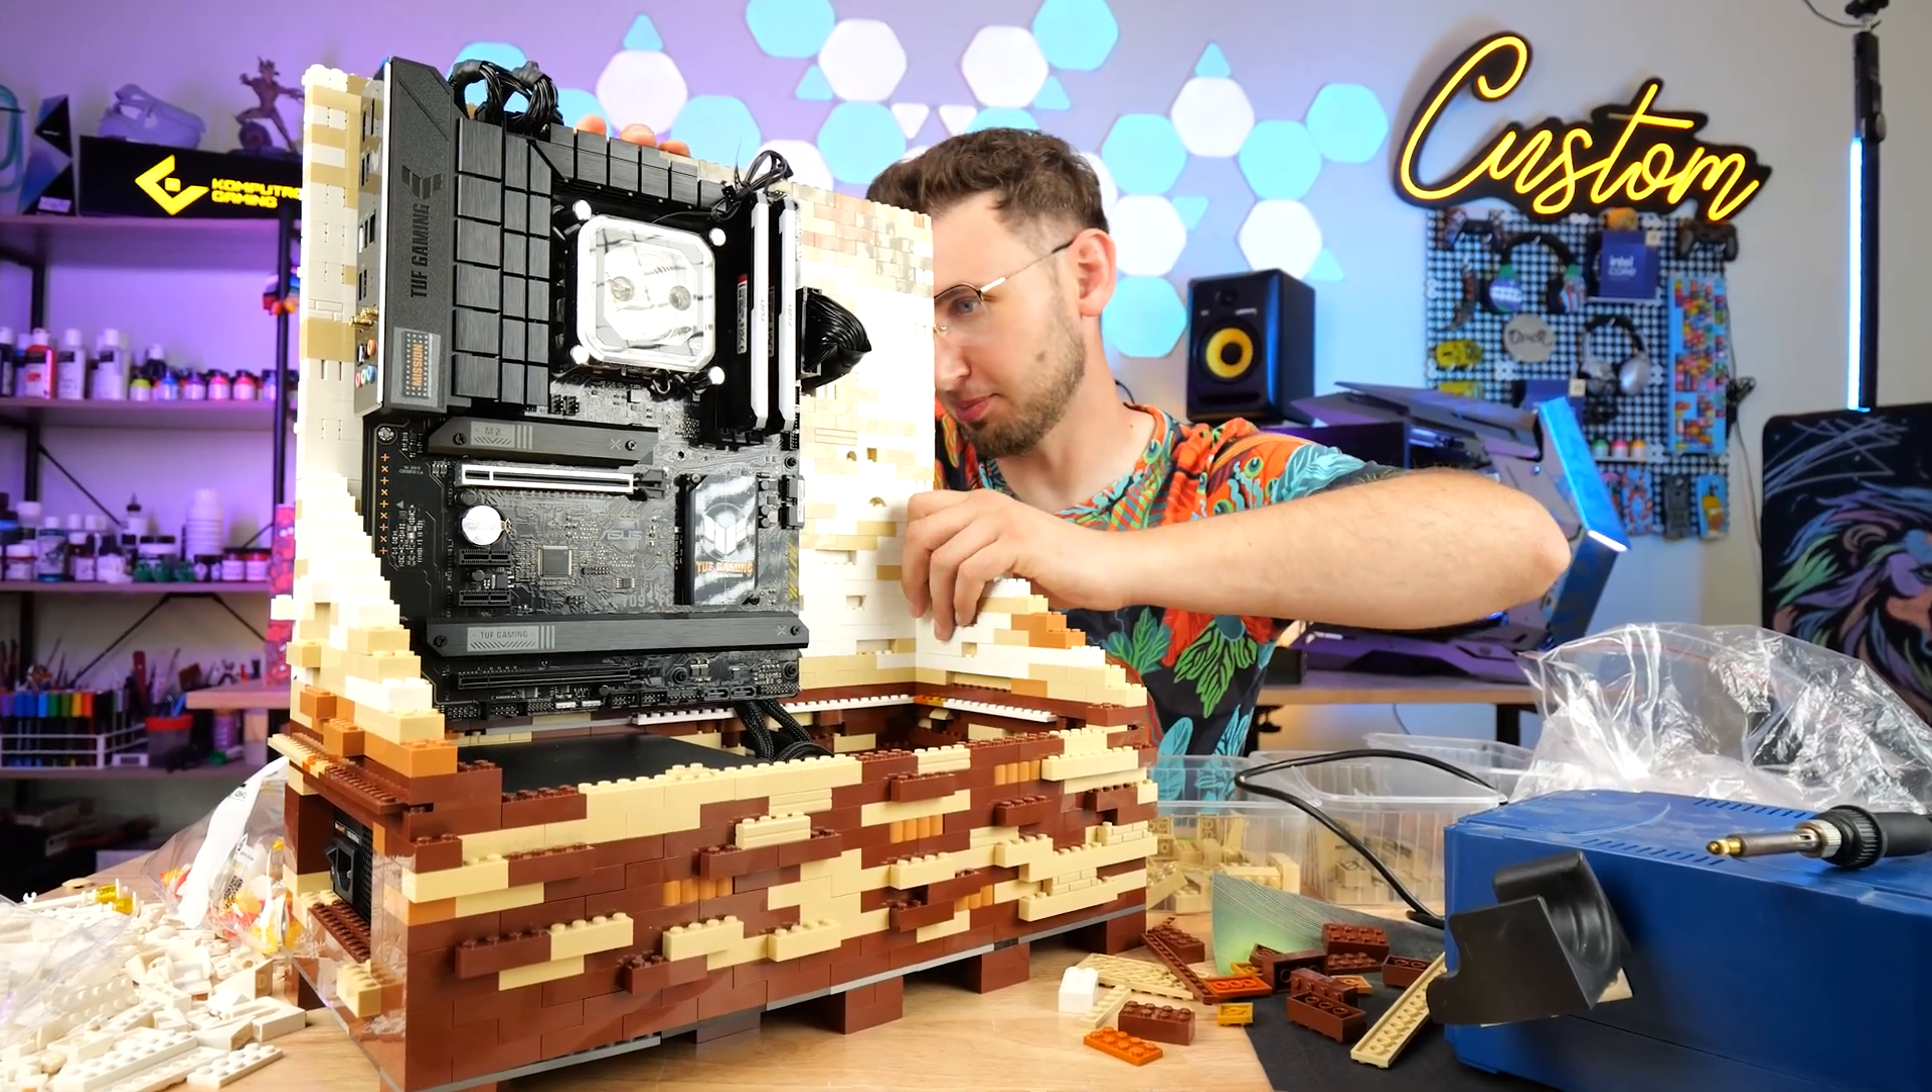Udało się, płyta główna jest na swoim miejscu i powiem Wam, że mimo wszystko, kurczę jestem bardzo mile zaskoczony z stabilnej konstrukcji.